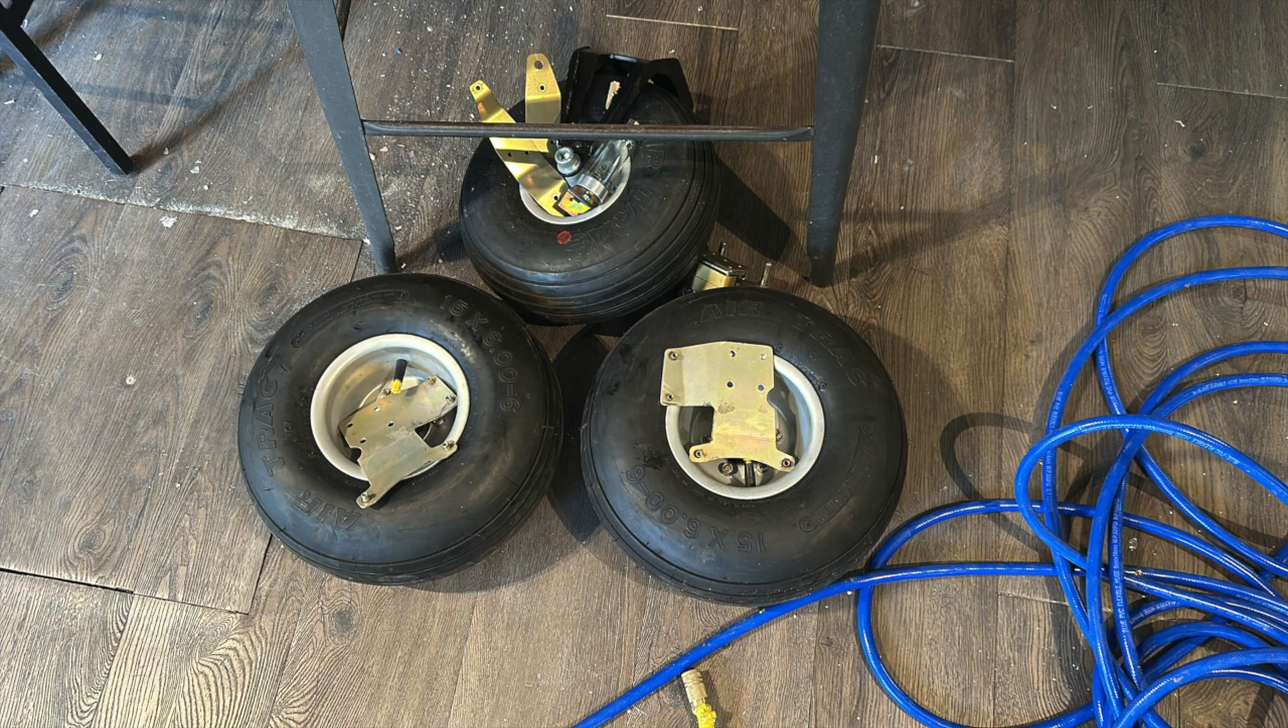So here's all the wheels after i've taken them off ready for a swap.